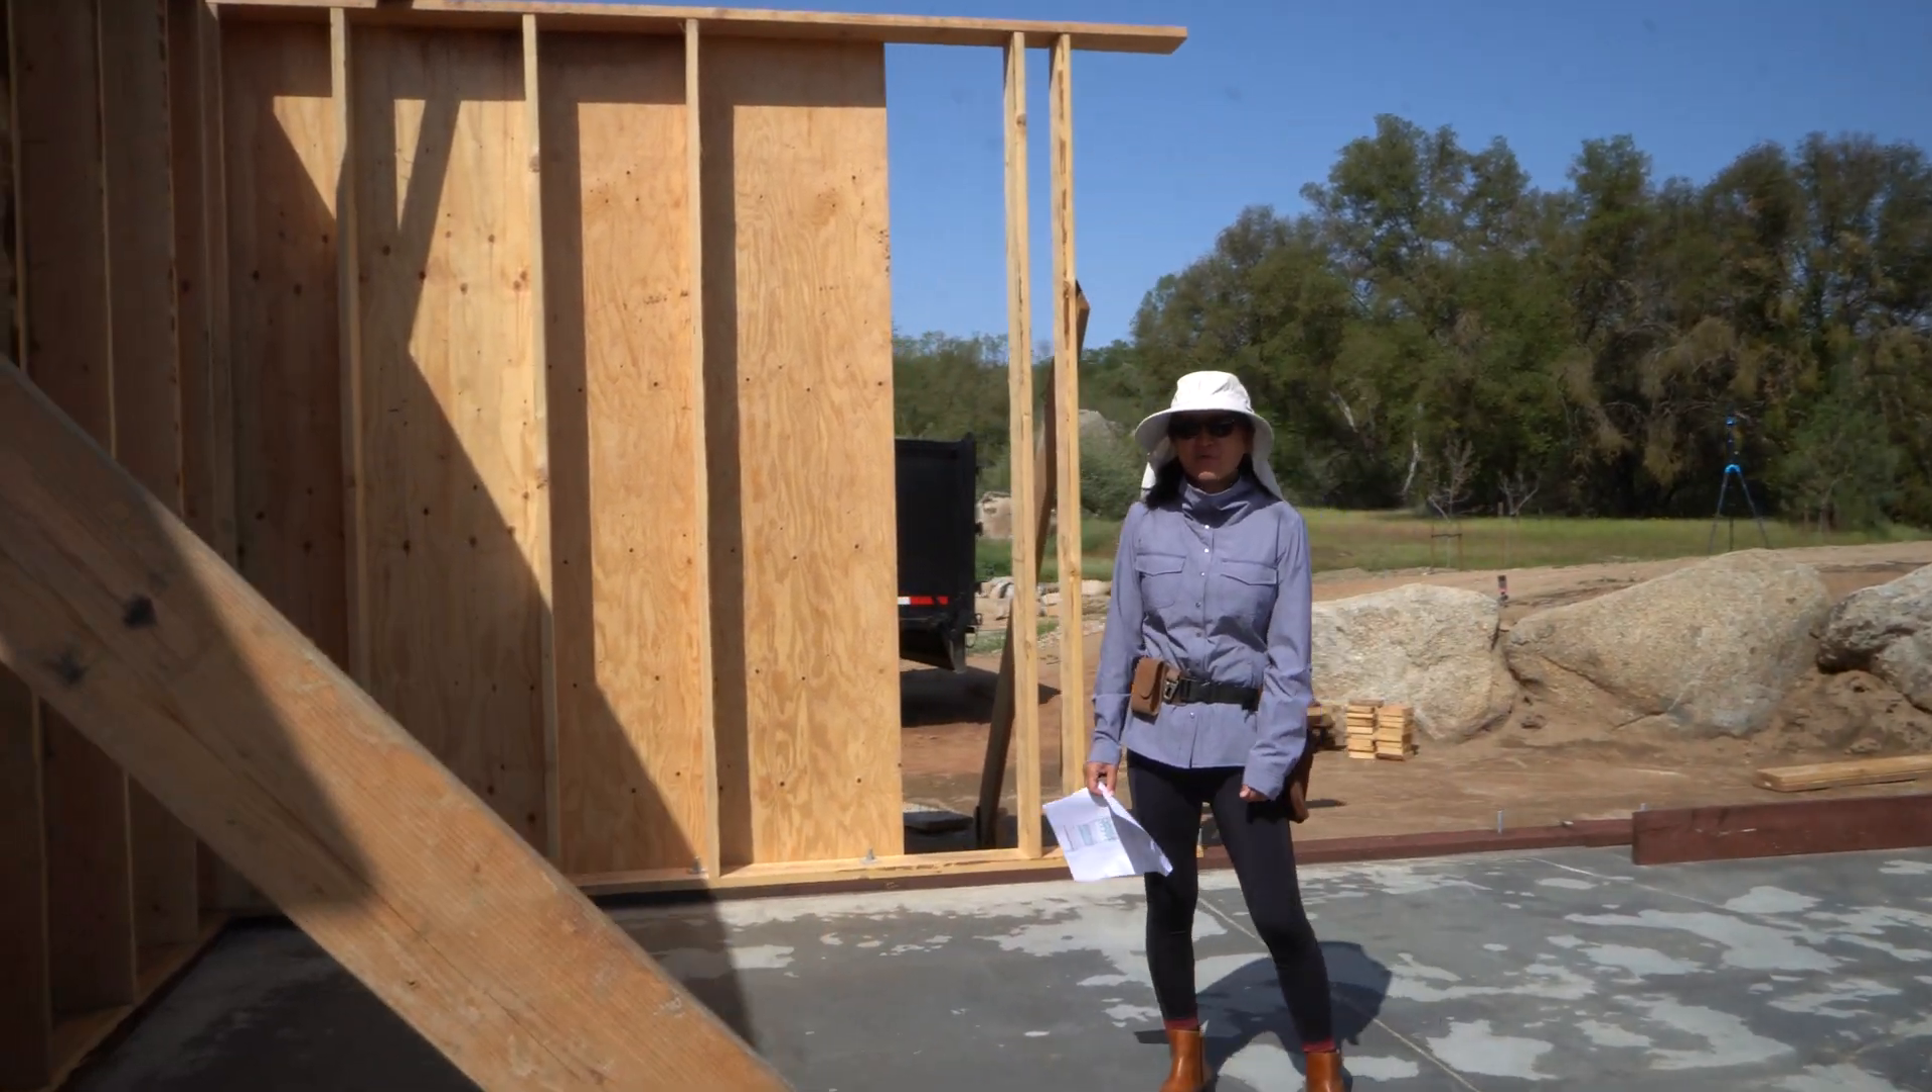As you can see, we have walls up and that's super exciting.